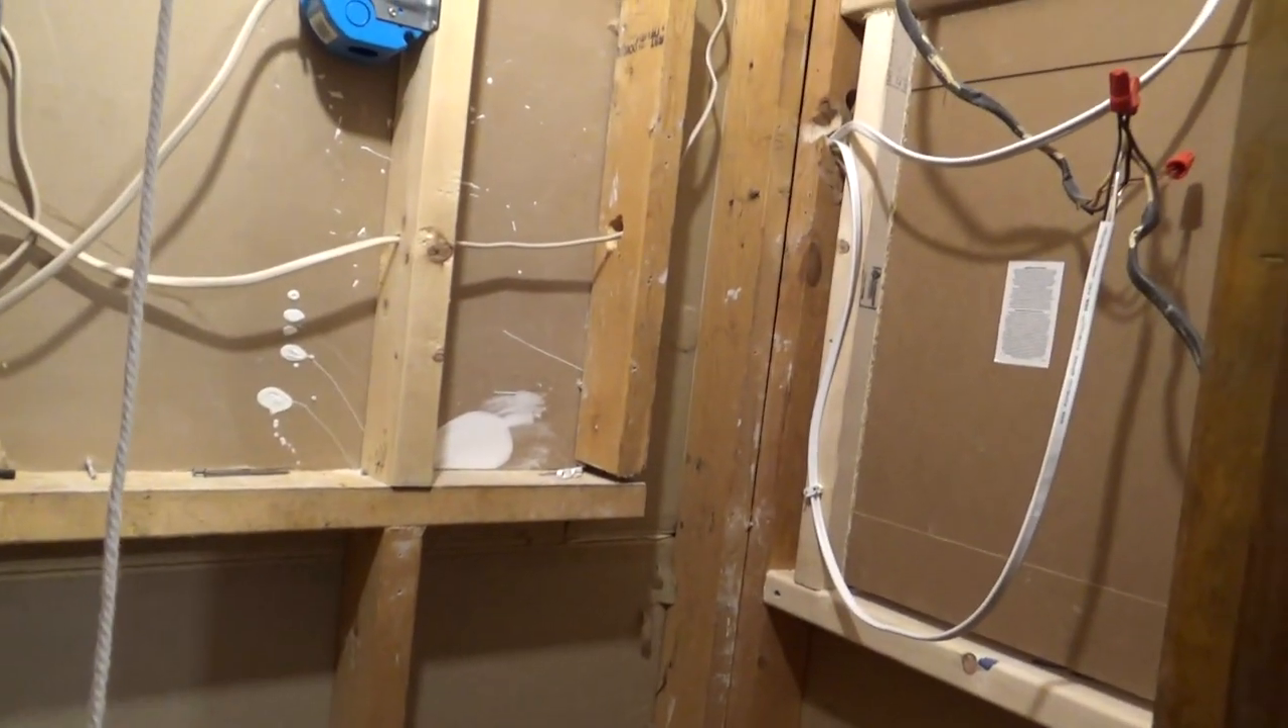Haven't done much in the closet. That needs some sheetrock.